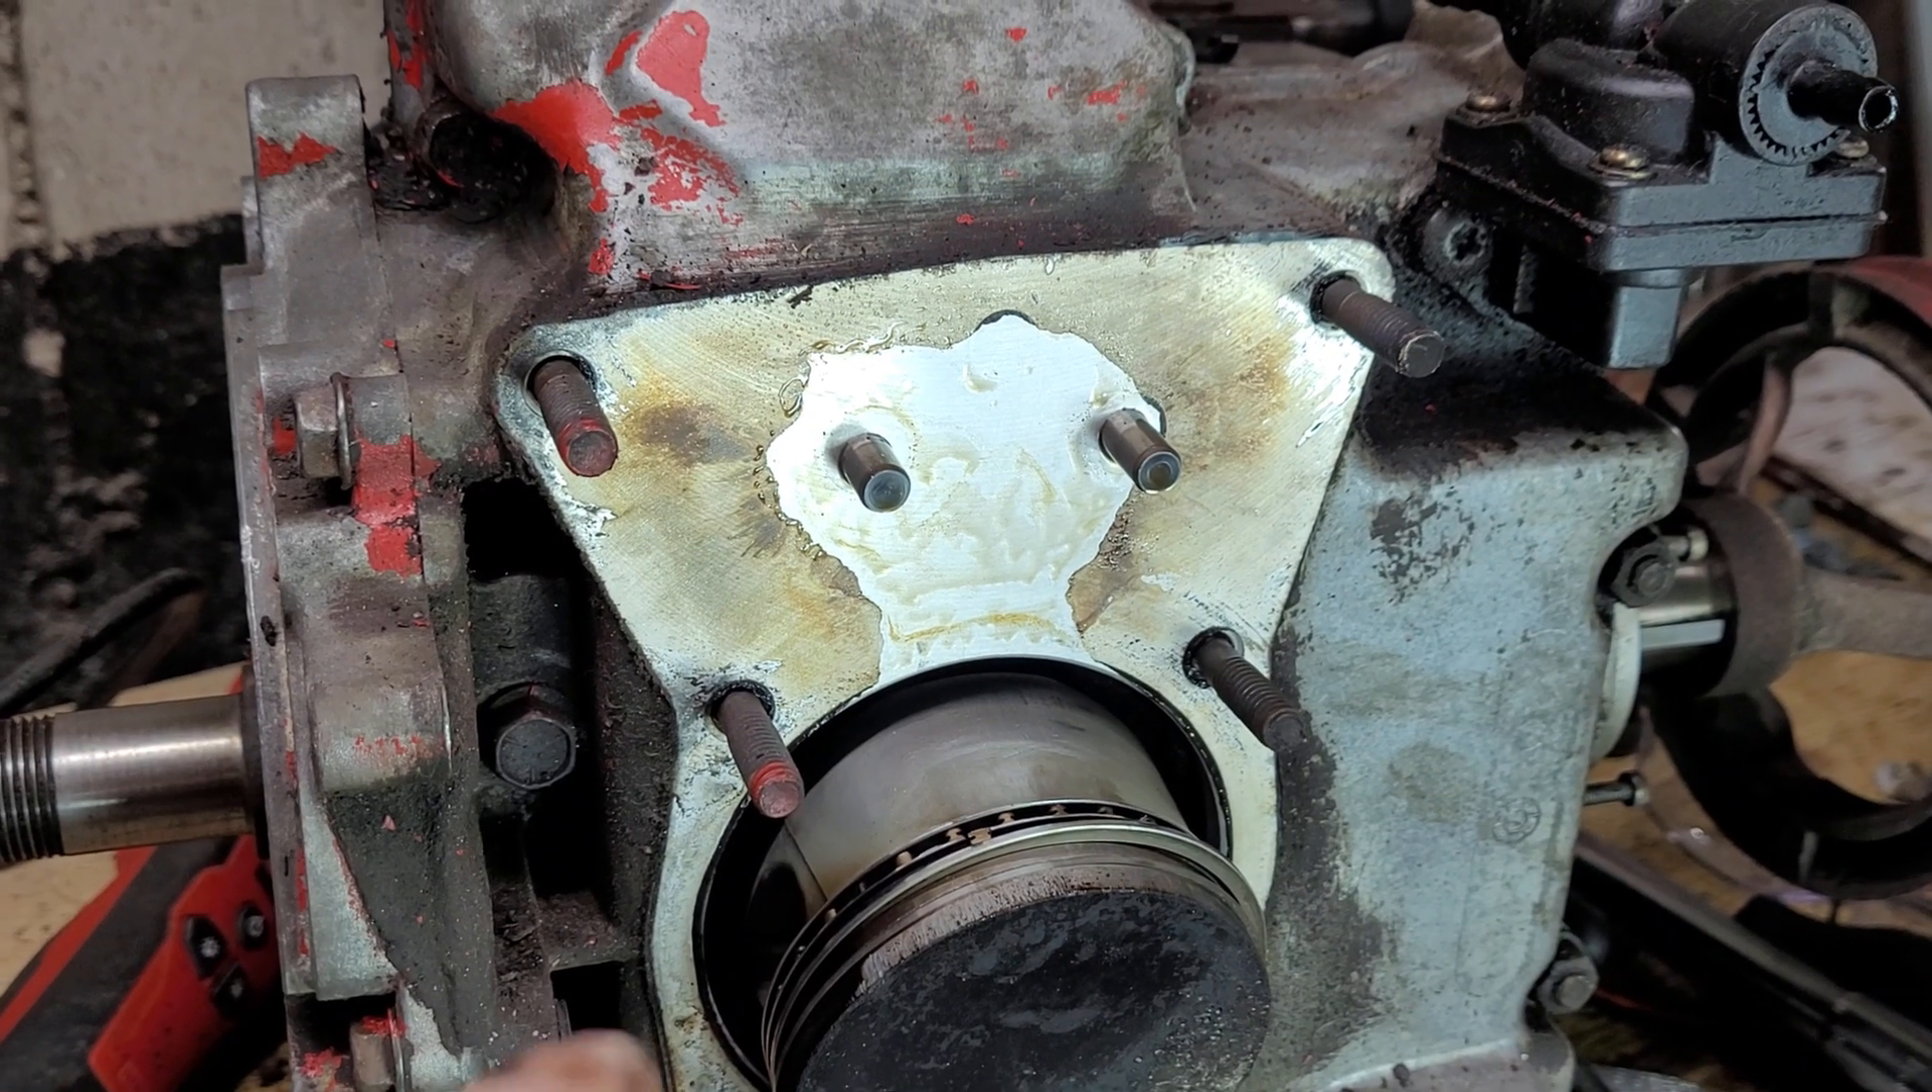With the jug removed, you can see where there was some sort of sealant that was applied at the factory.